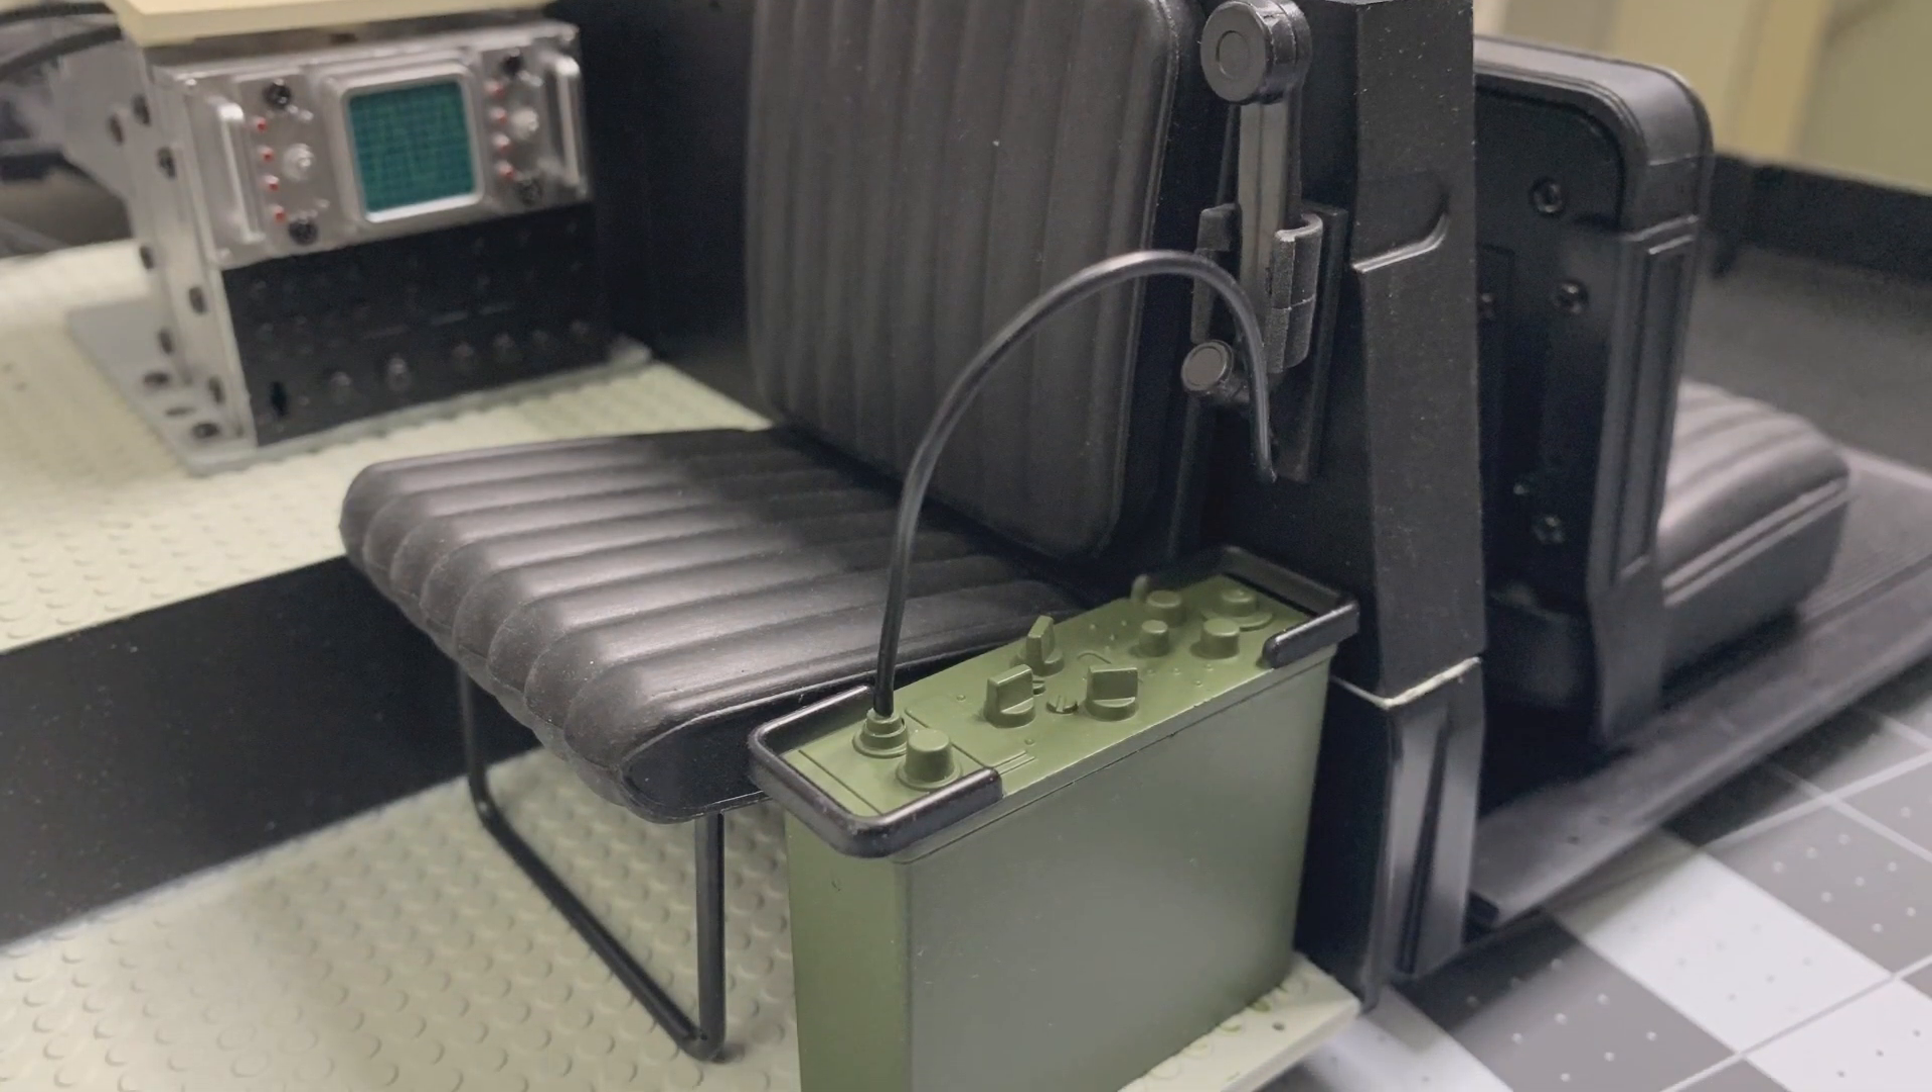So, we've got both the radio and handset inside, fully built in the Ecto -1.